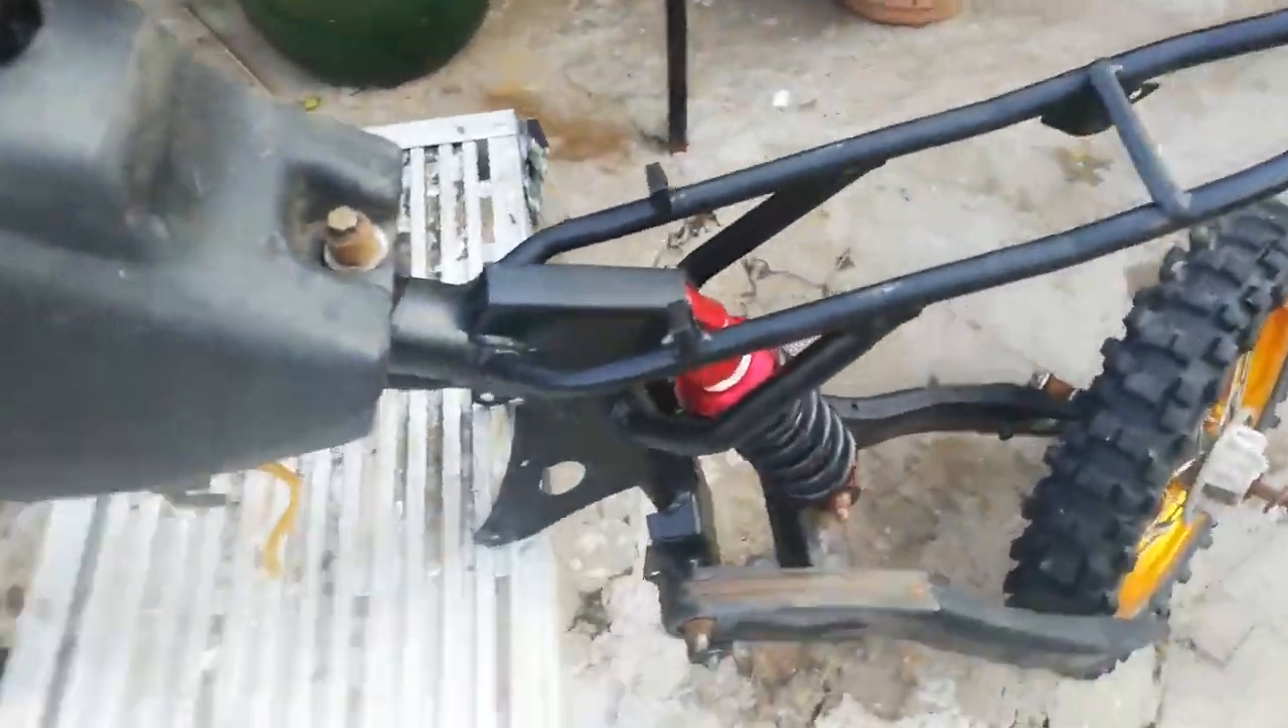So yeah, we got the shock in, which is looking good.